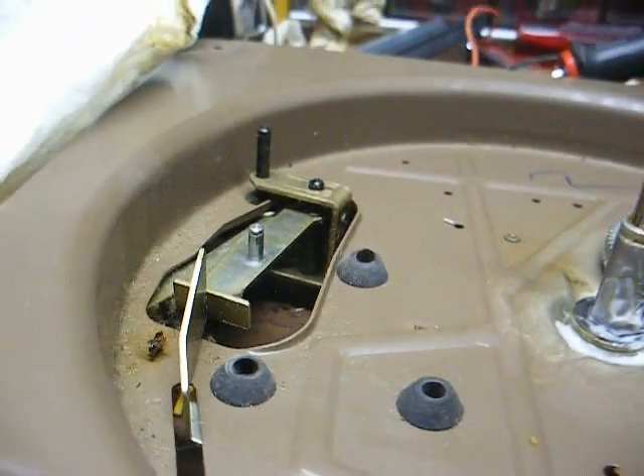I've removed the idler wheel from its shaft here, and when you take the idler wheel off, you'll notice that there will be a couple of brownish washers here, fiber washers, with one below and one above the wheel.